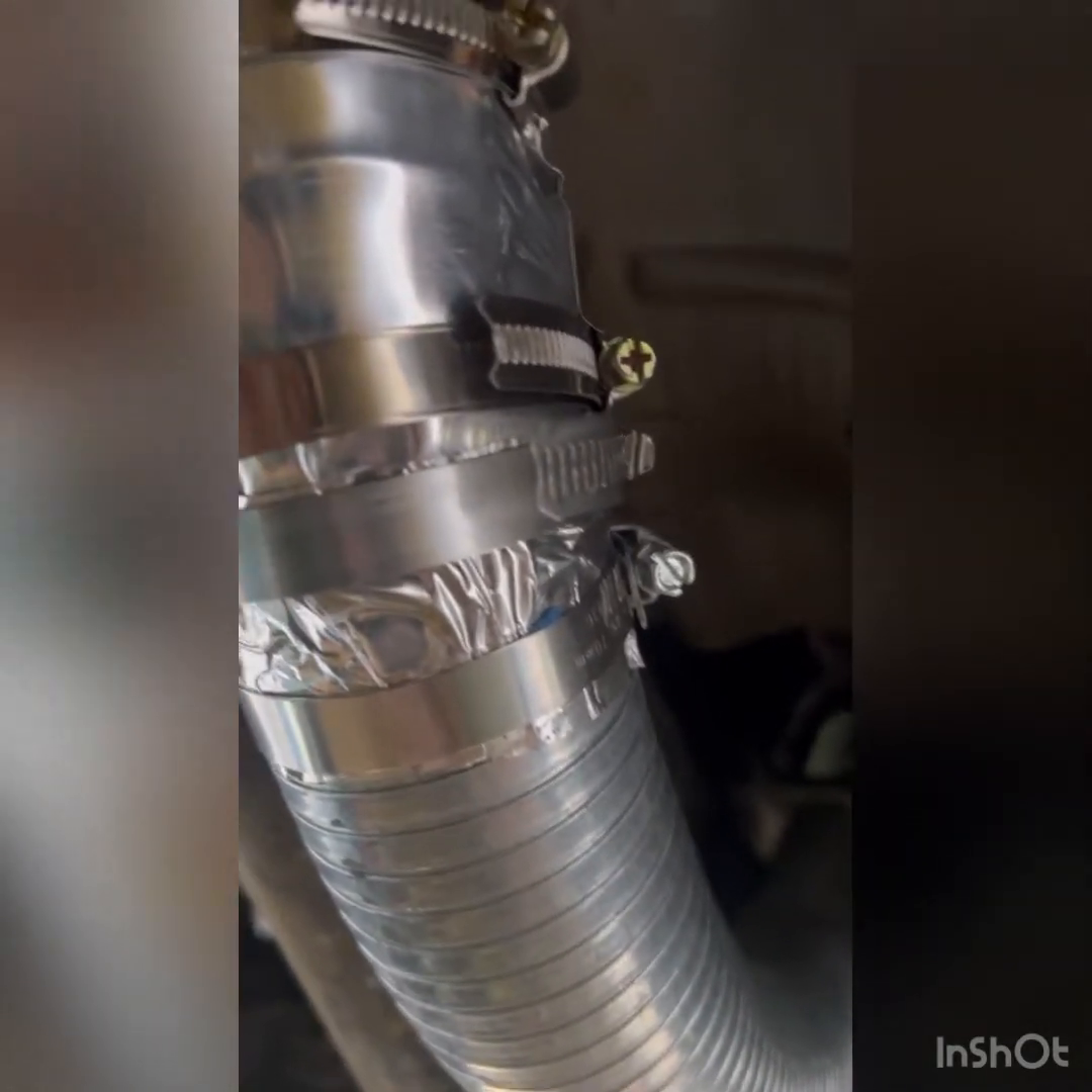And I've, I had to do a kind of a lousy splice here because the angles didn't quite work.